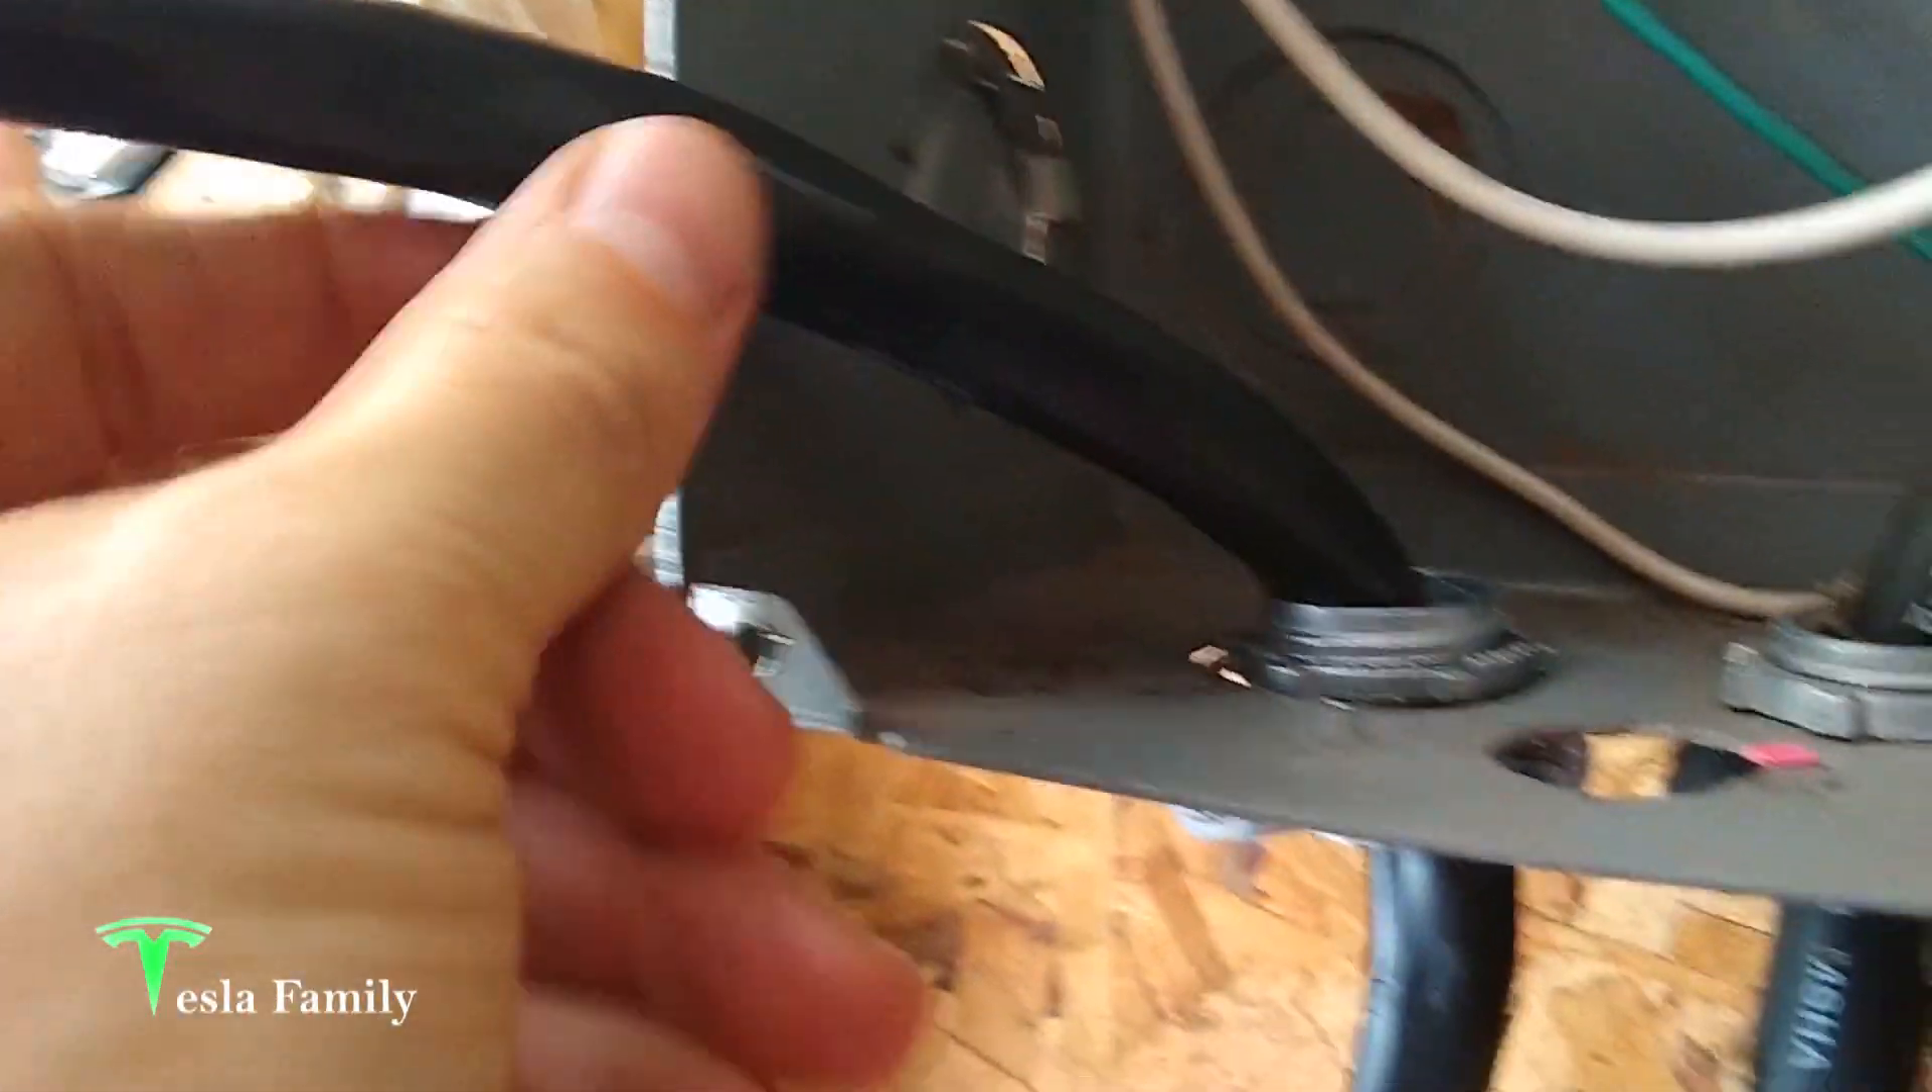You can see the wire we've run out of the box through the bottom through this cable clamp and we're going to run it down to the floor.